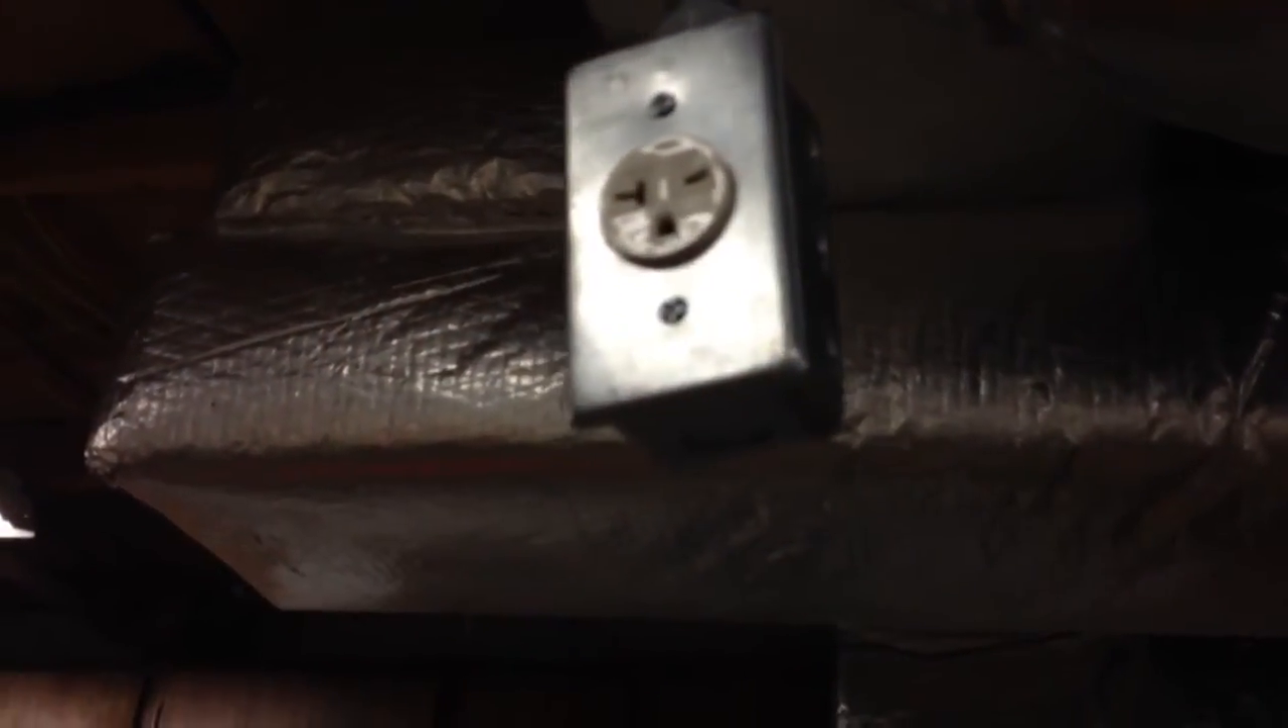My buddy Adam came over and helped me hang this 220 plug.